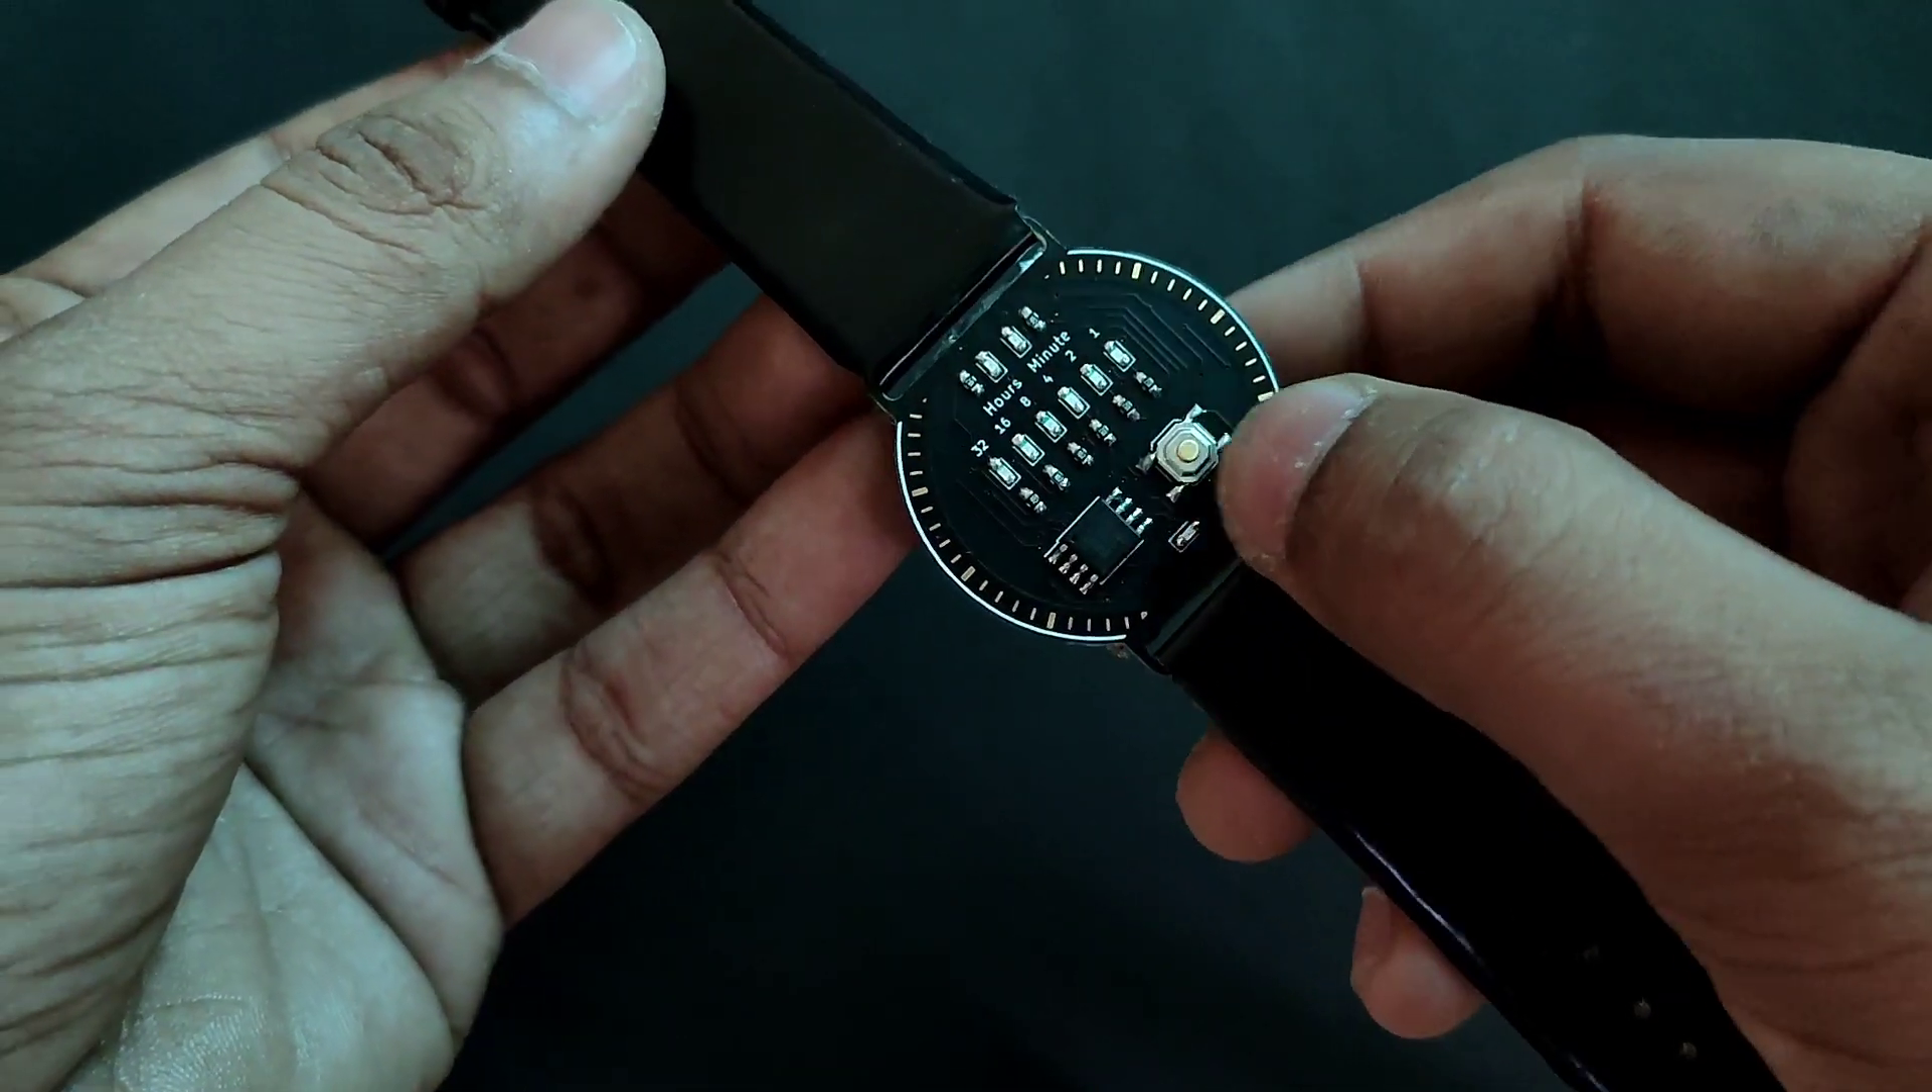As you can see I have connected the belt with our PCB.